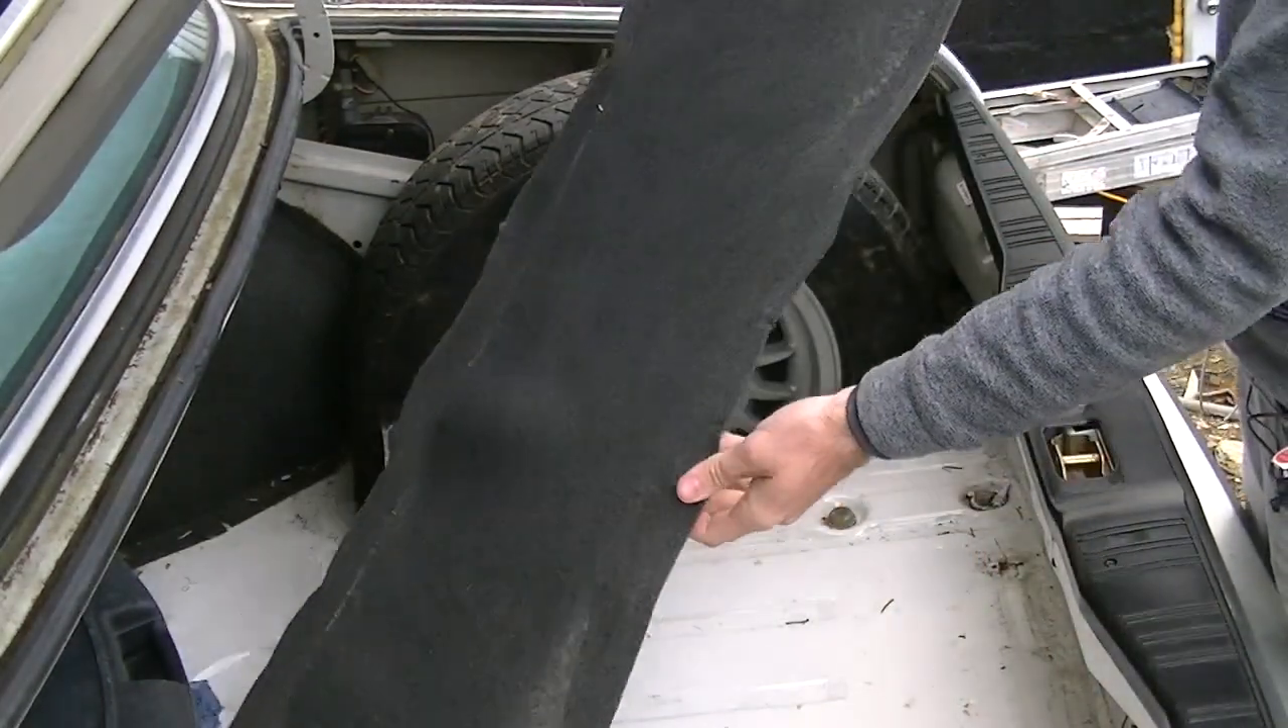Now in my case, I've already loosened this piece of trim off.